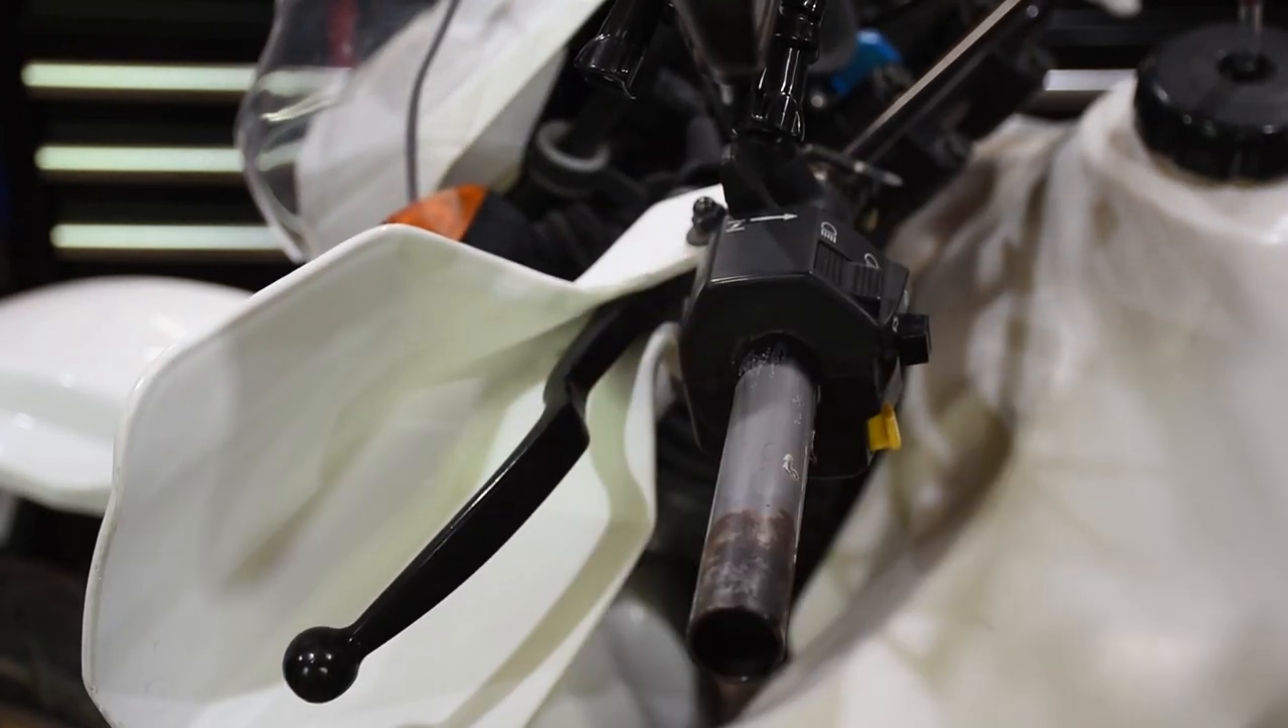The grip is off and you can kind of see what we're dealing with.